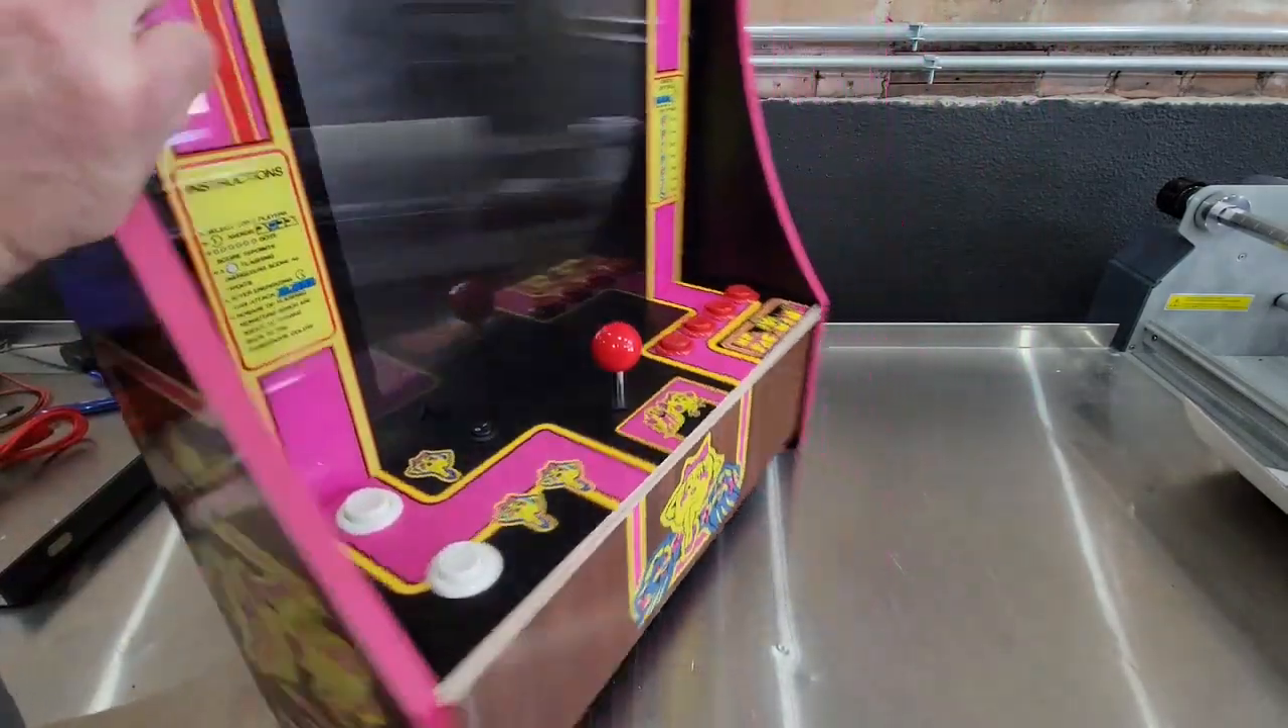We got the control panel on it now. It's ready to go.